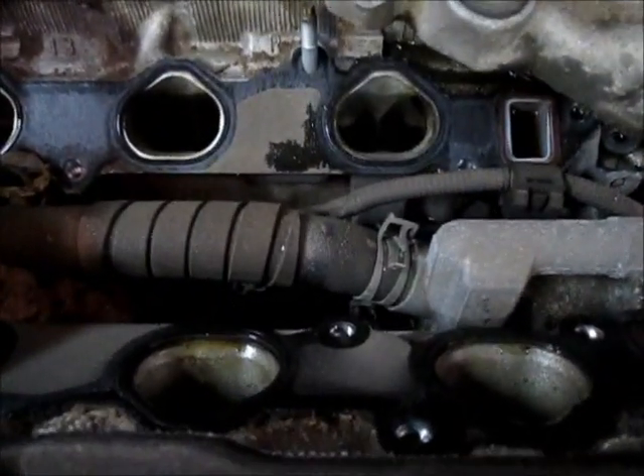Now I've taken the intake manifold off.